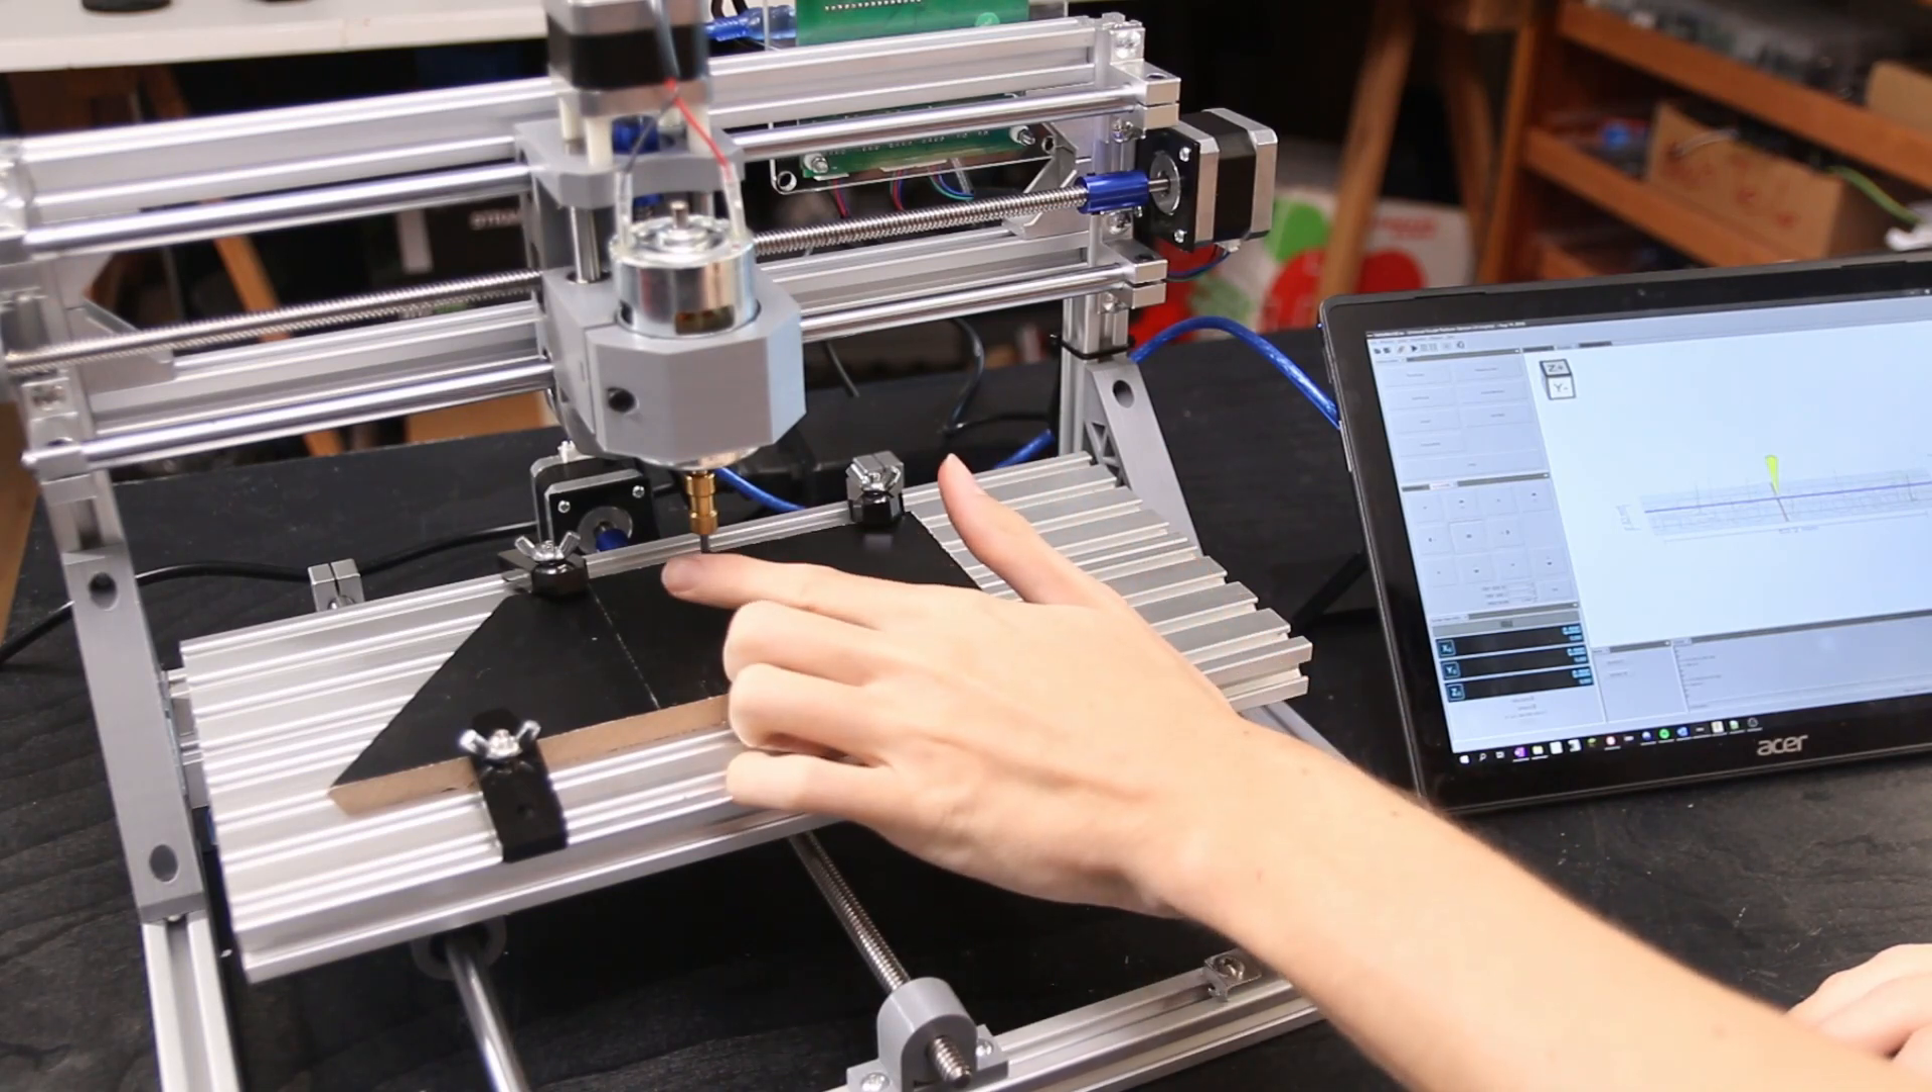I even inserted a bit in here and clamped a piece to the work table here.